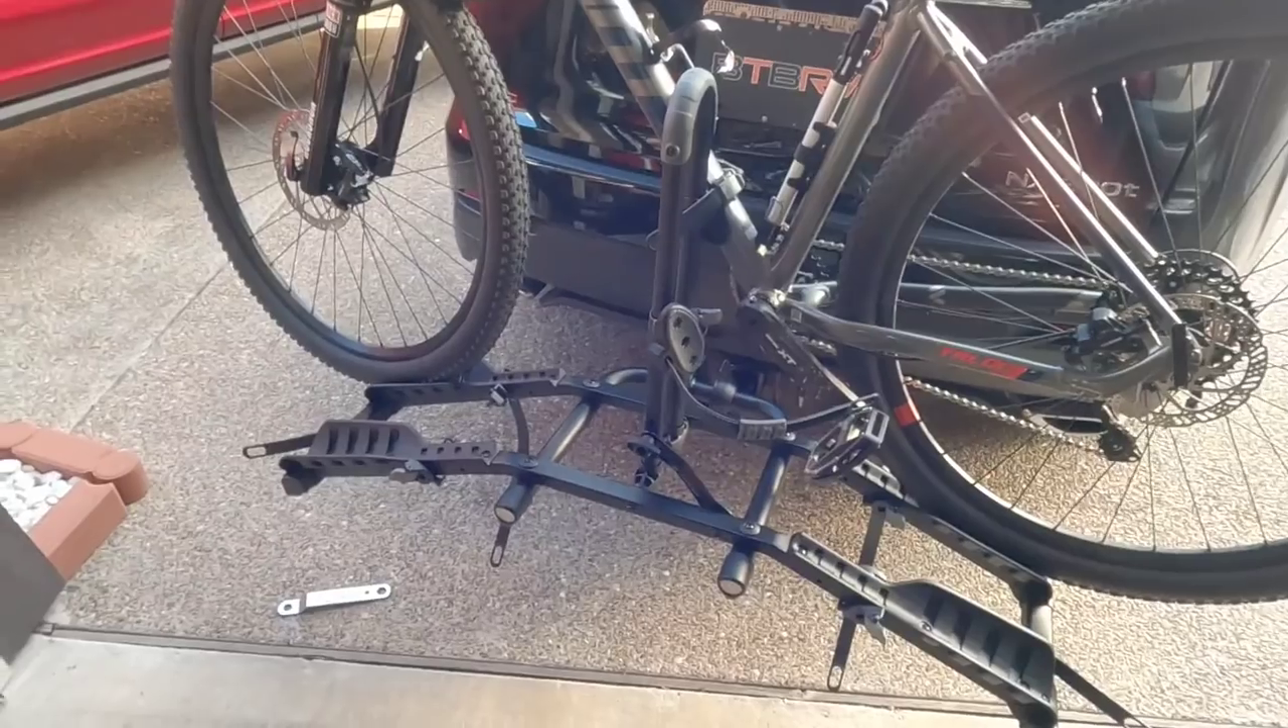Okay now we have one bike on just have to get the second one on.